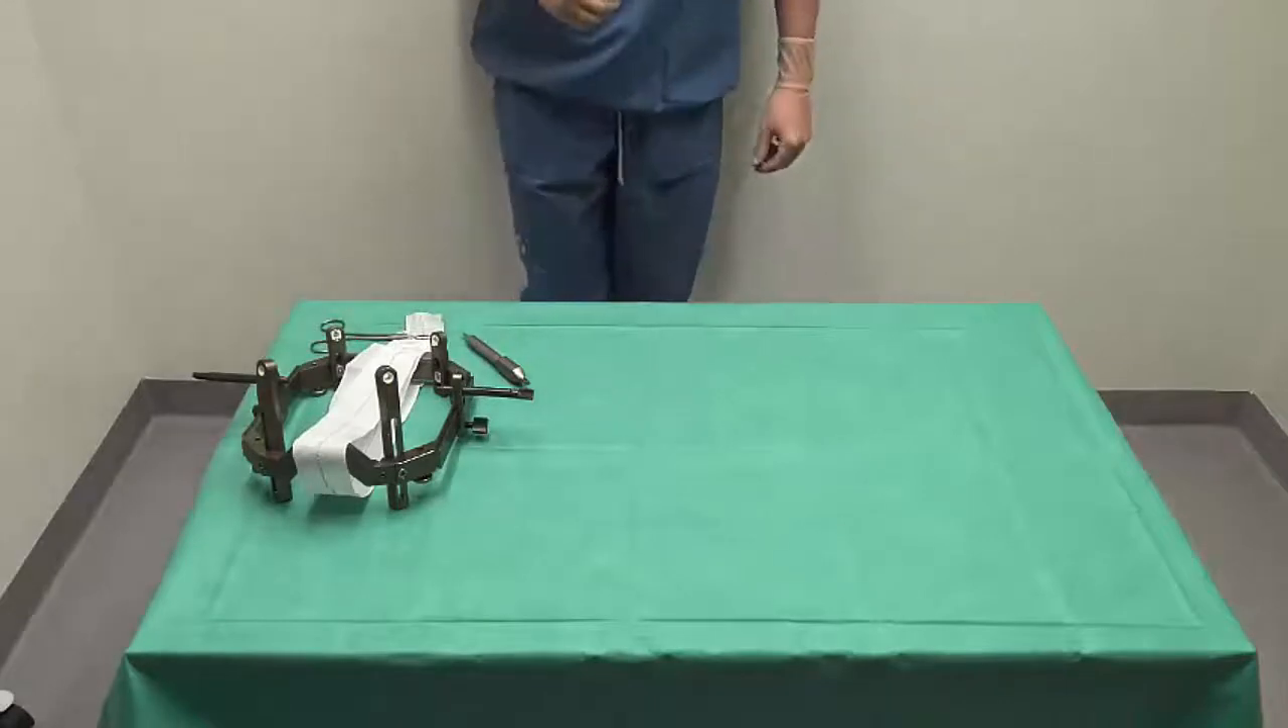And we are done with assembling the frame.